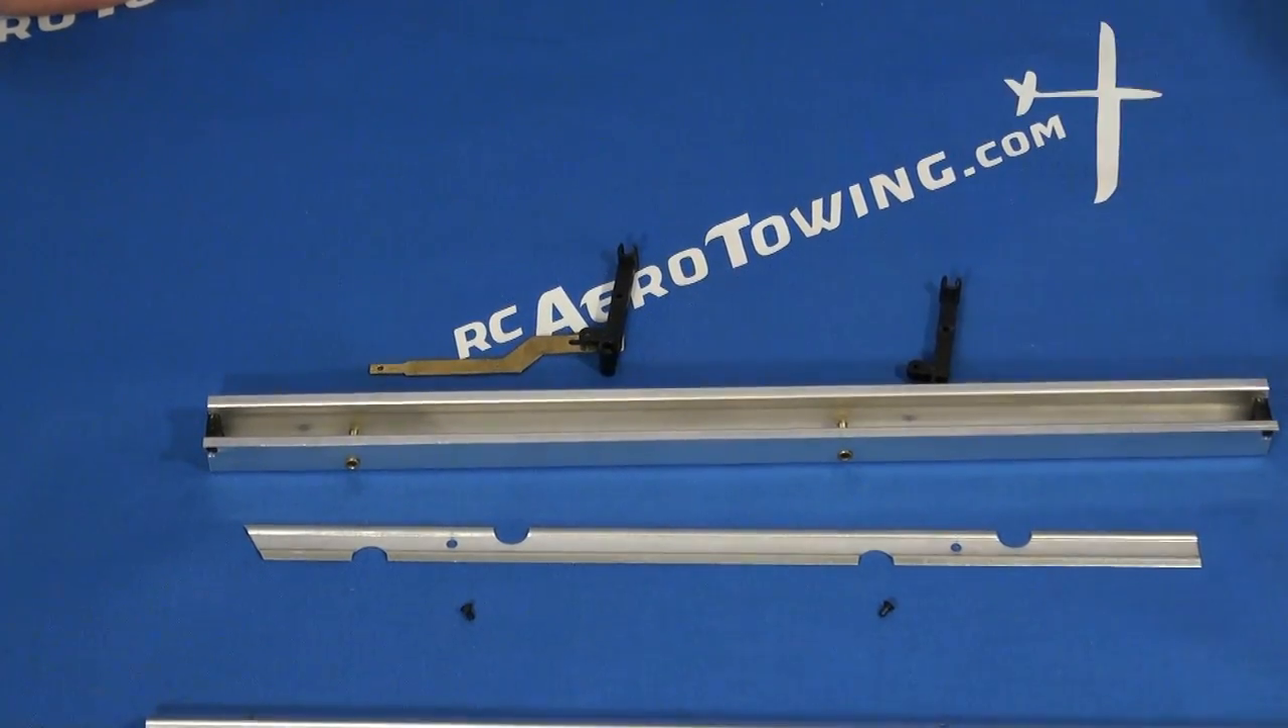You pretty much have all the parts of the spoiler taken apart.